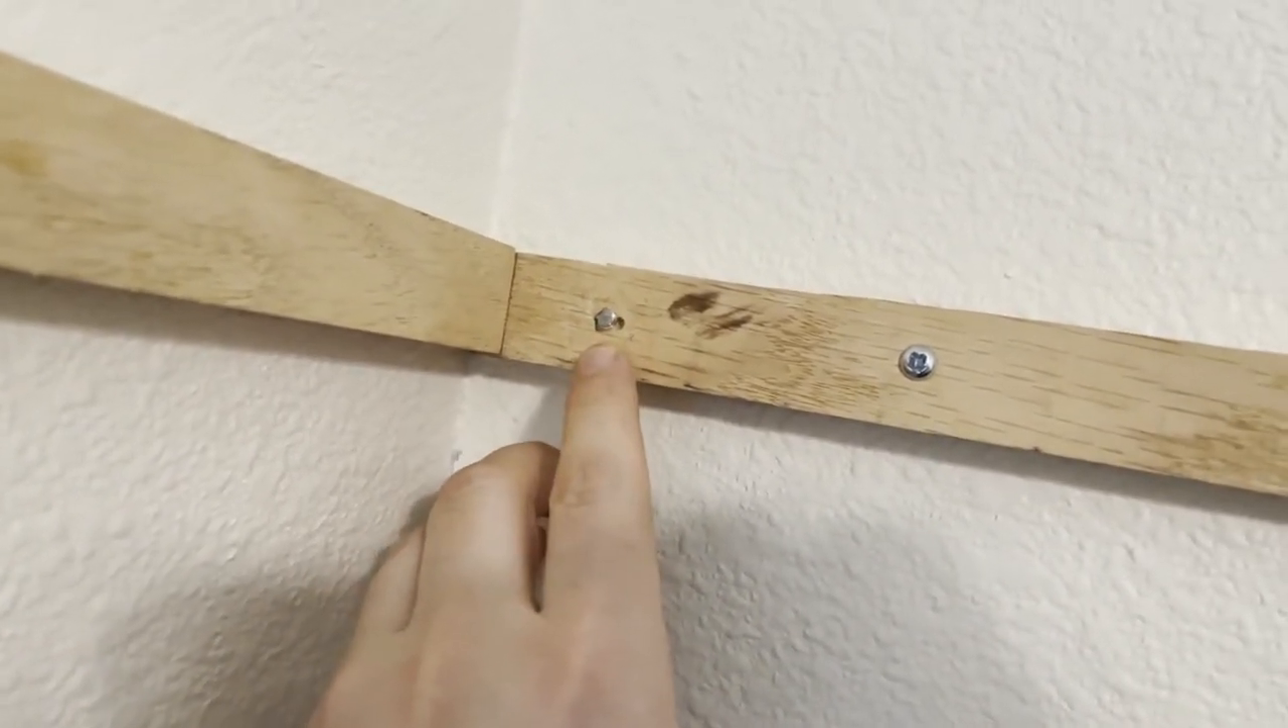All right, so I got these inner brackets mounted.